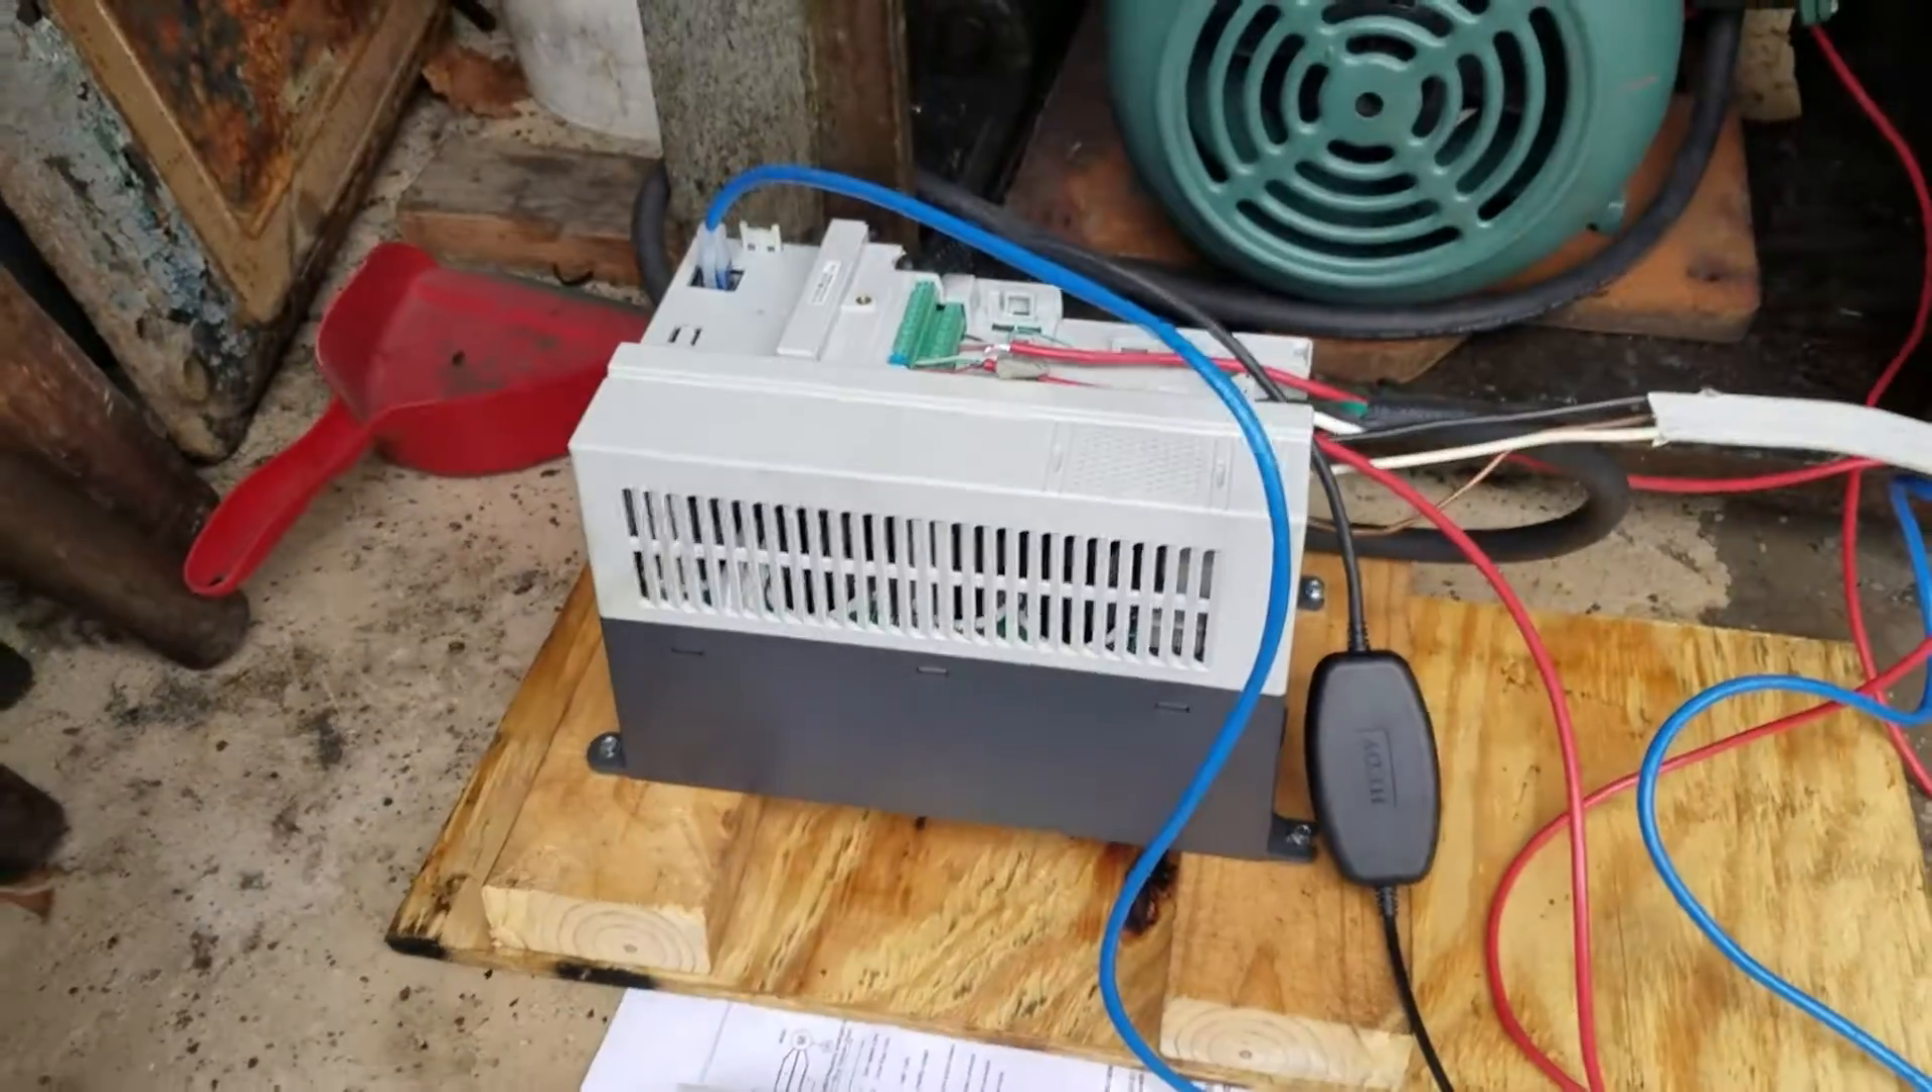There's the VFD on a very, very, very temporary wooden mount.